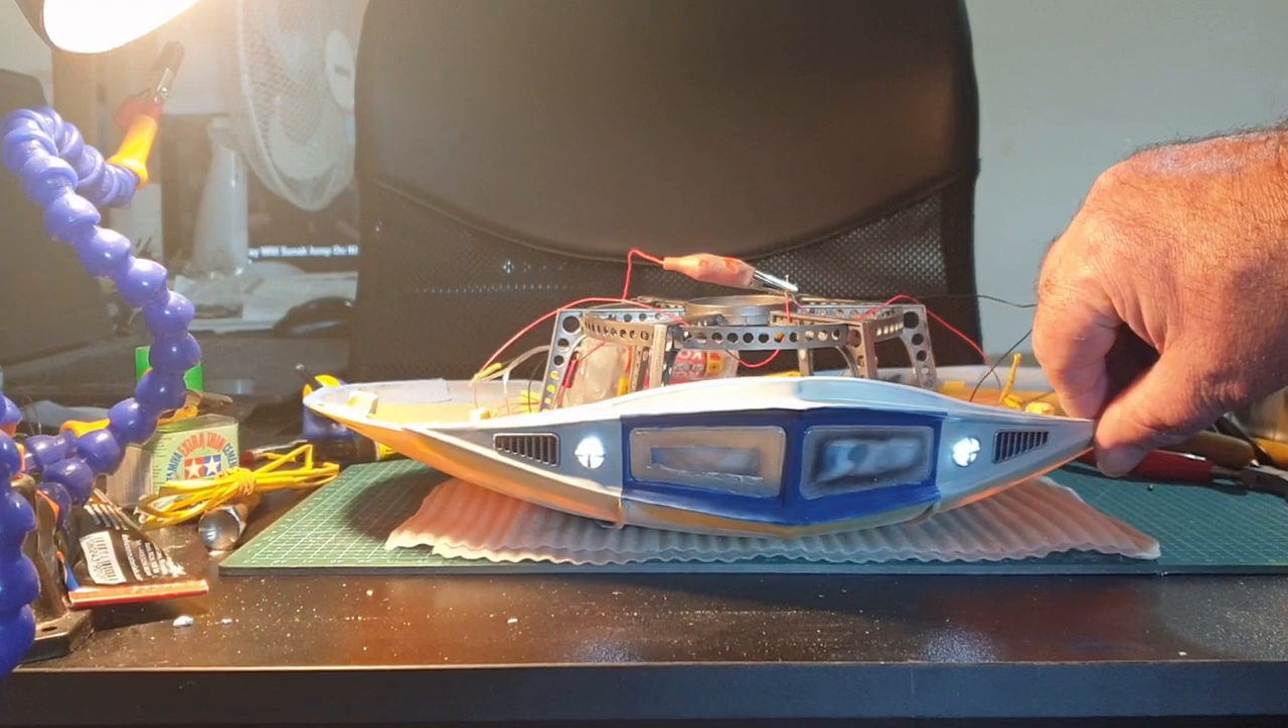I've got the headlights in place now as you can see.